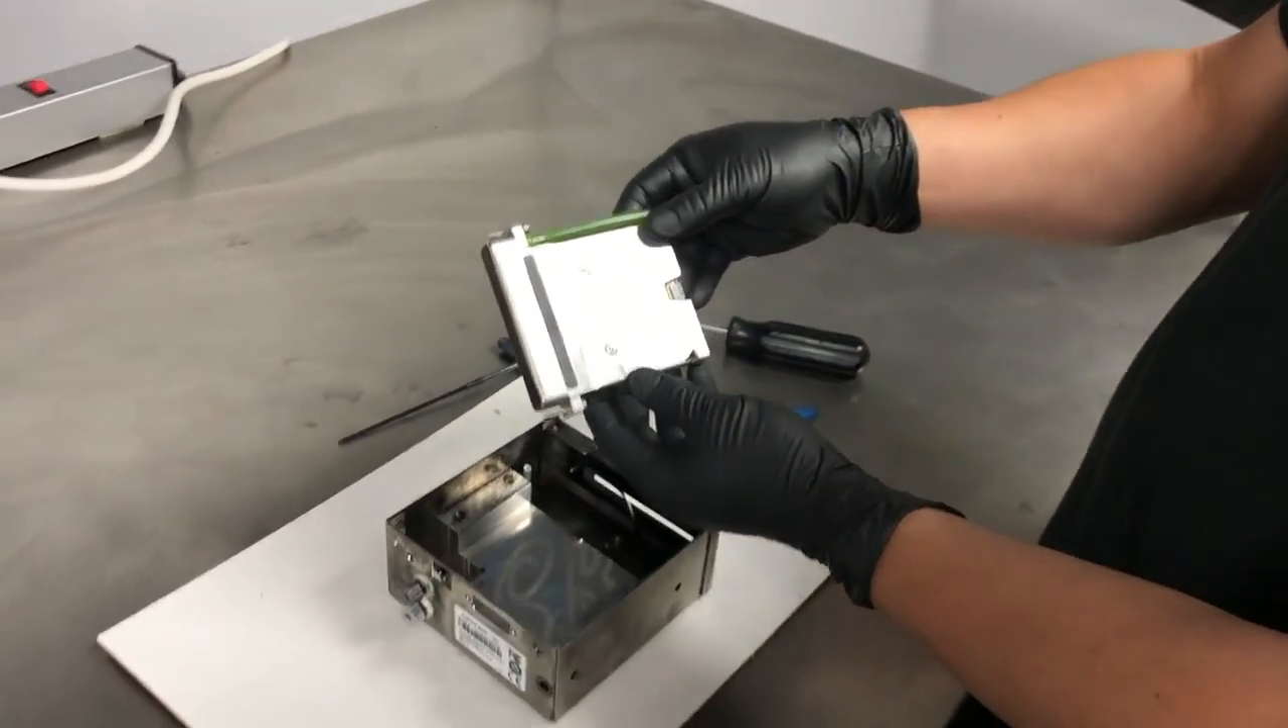Right now, we have successfully removed the 500 print engine.